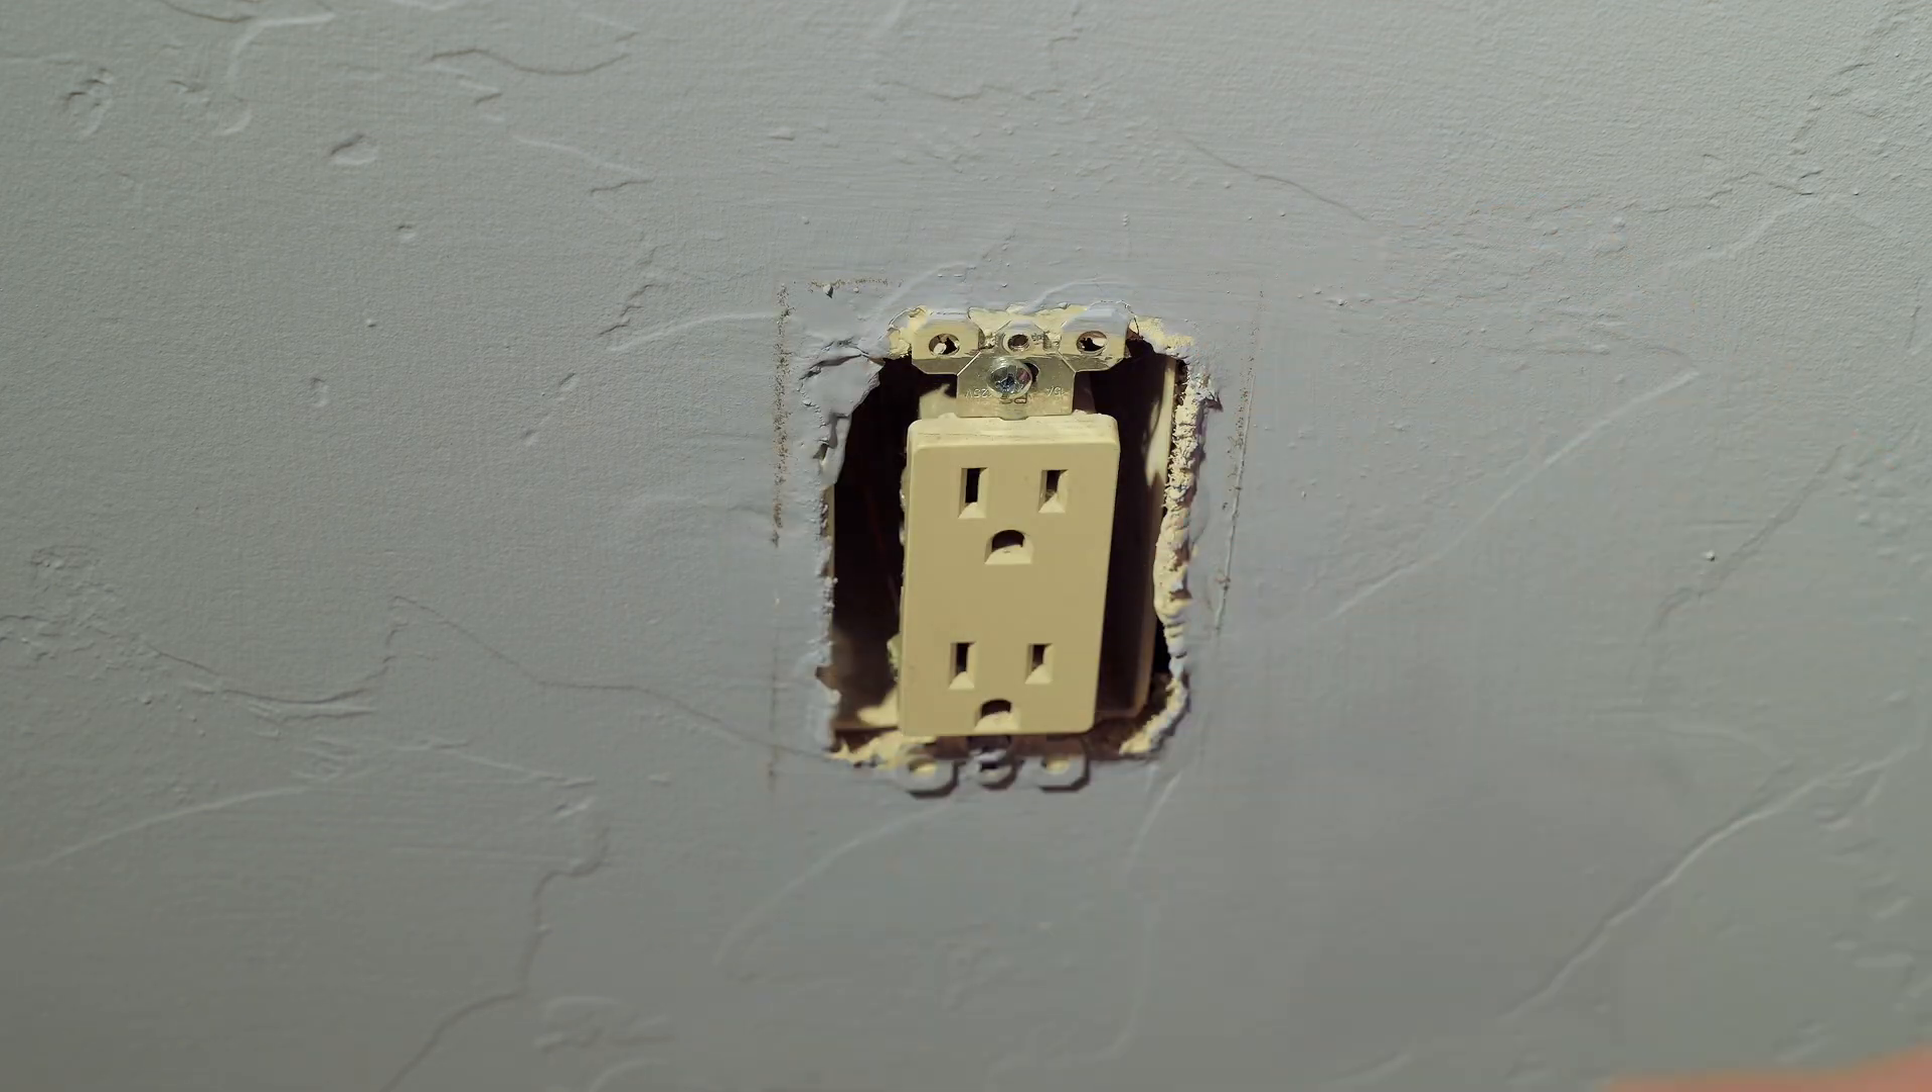Now we've exposed the electrical outlet.